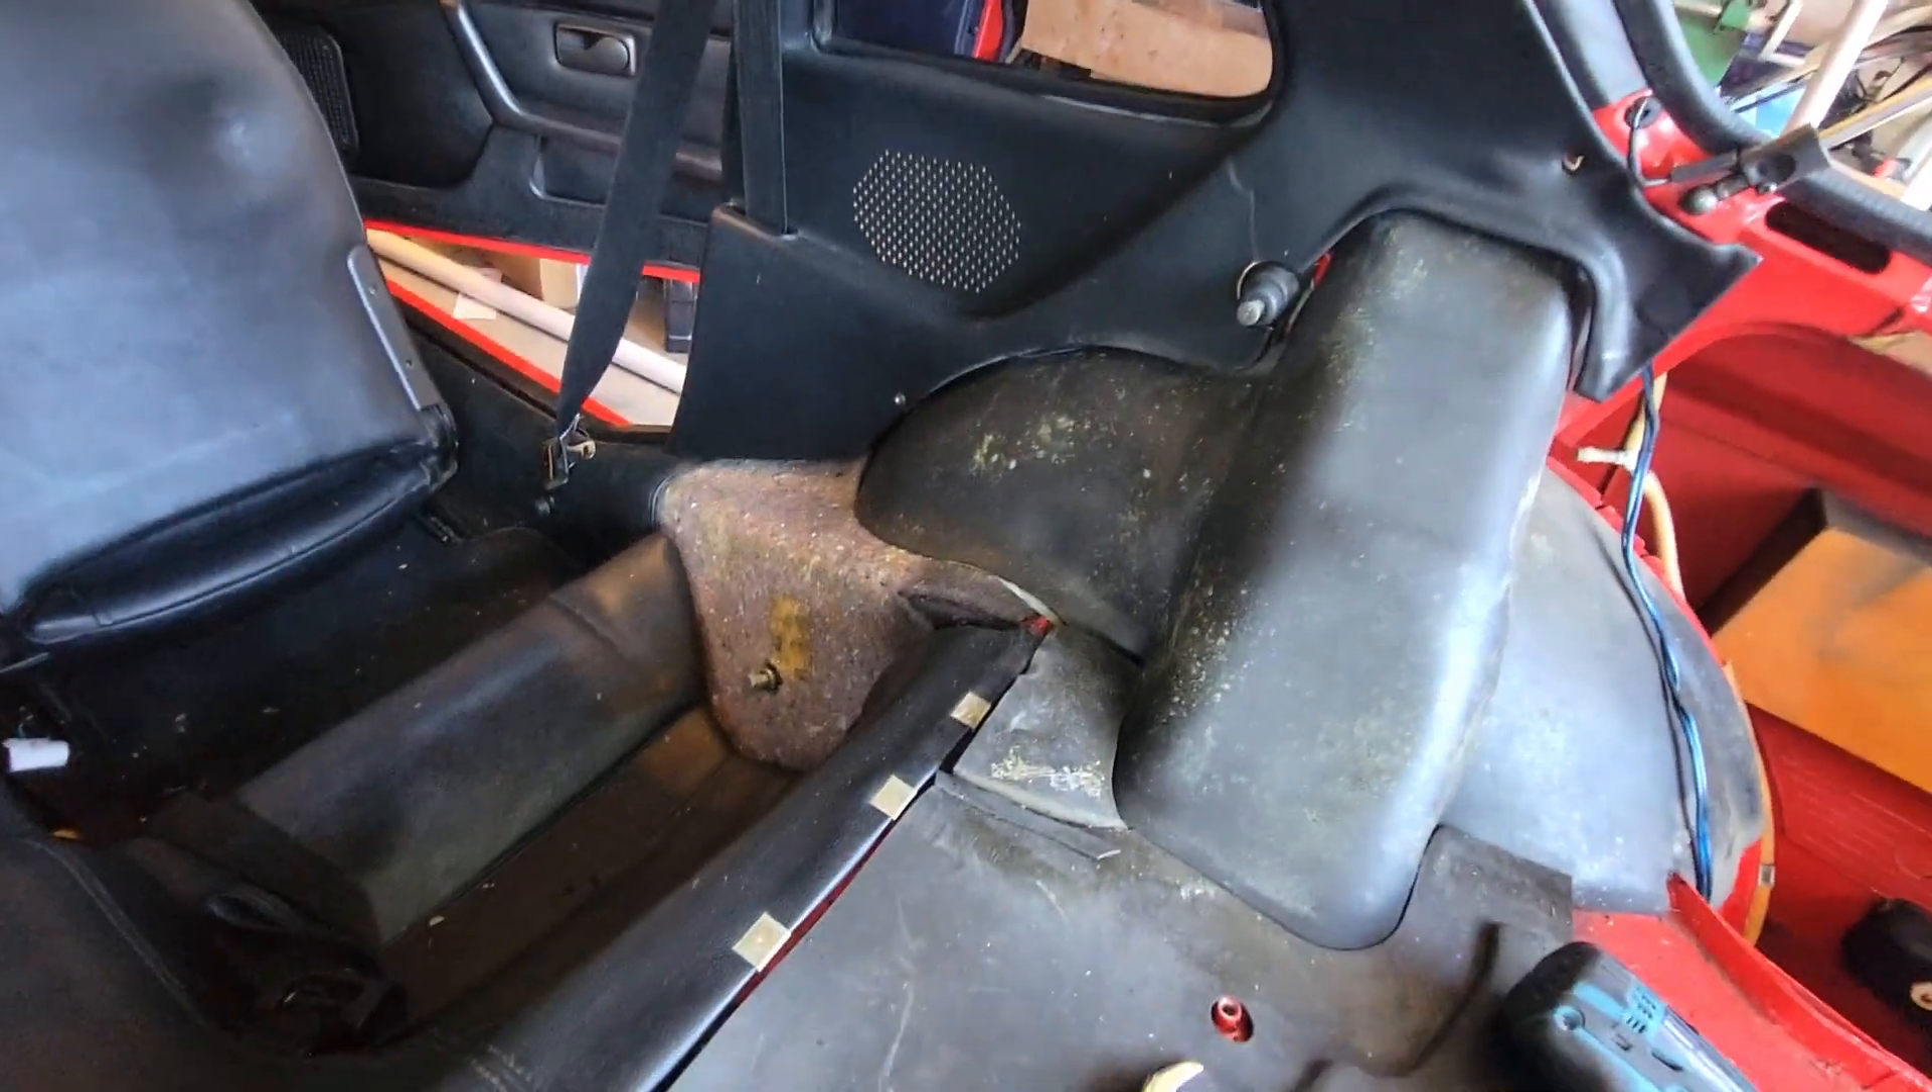The carpet is removed. The back seat is half disassembled.